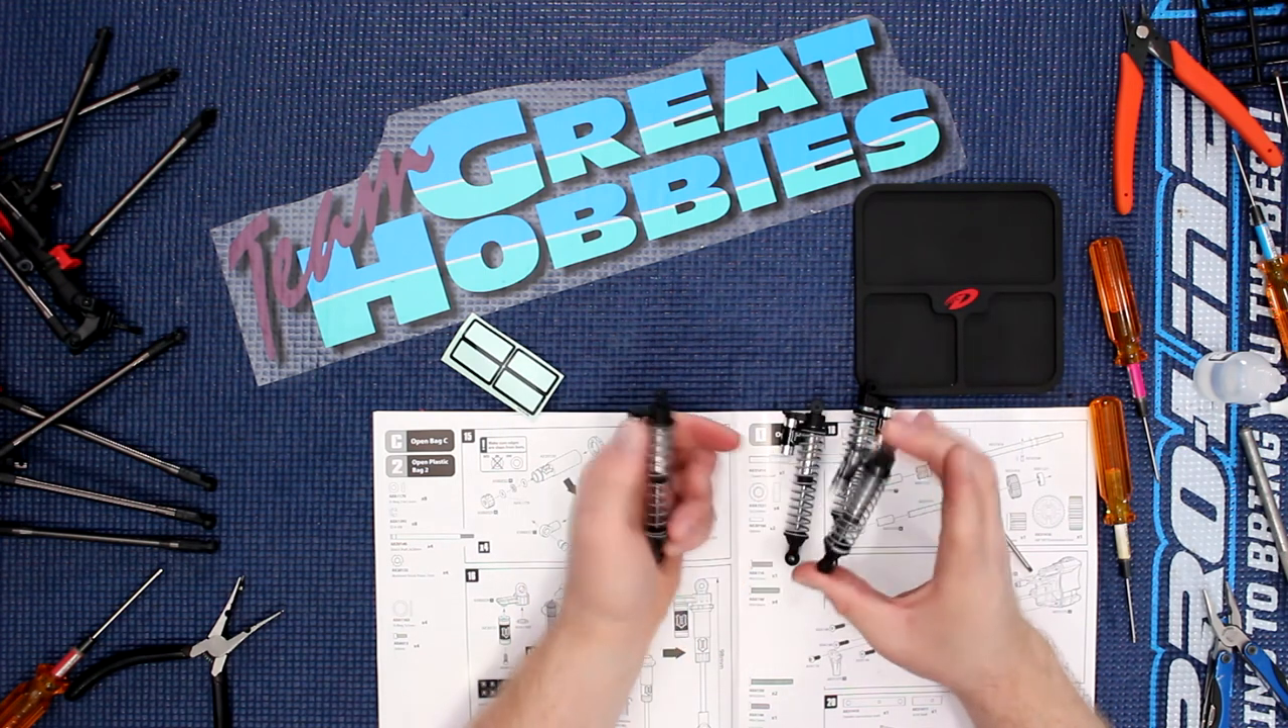You have your shocks now all four are done.